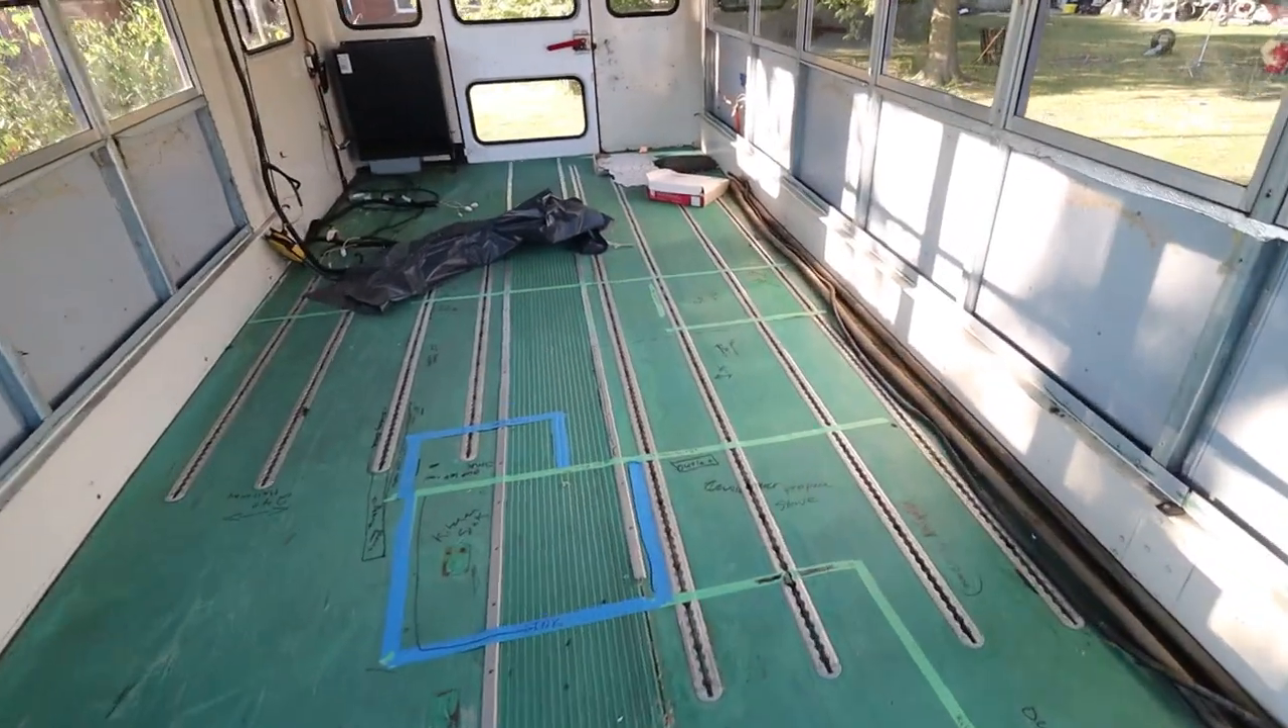We obviously have to pull up this floor still but there's all this aluminum tracking over here that has to come up first.